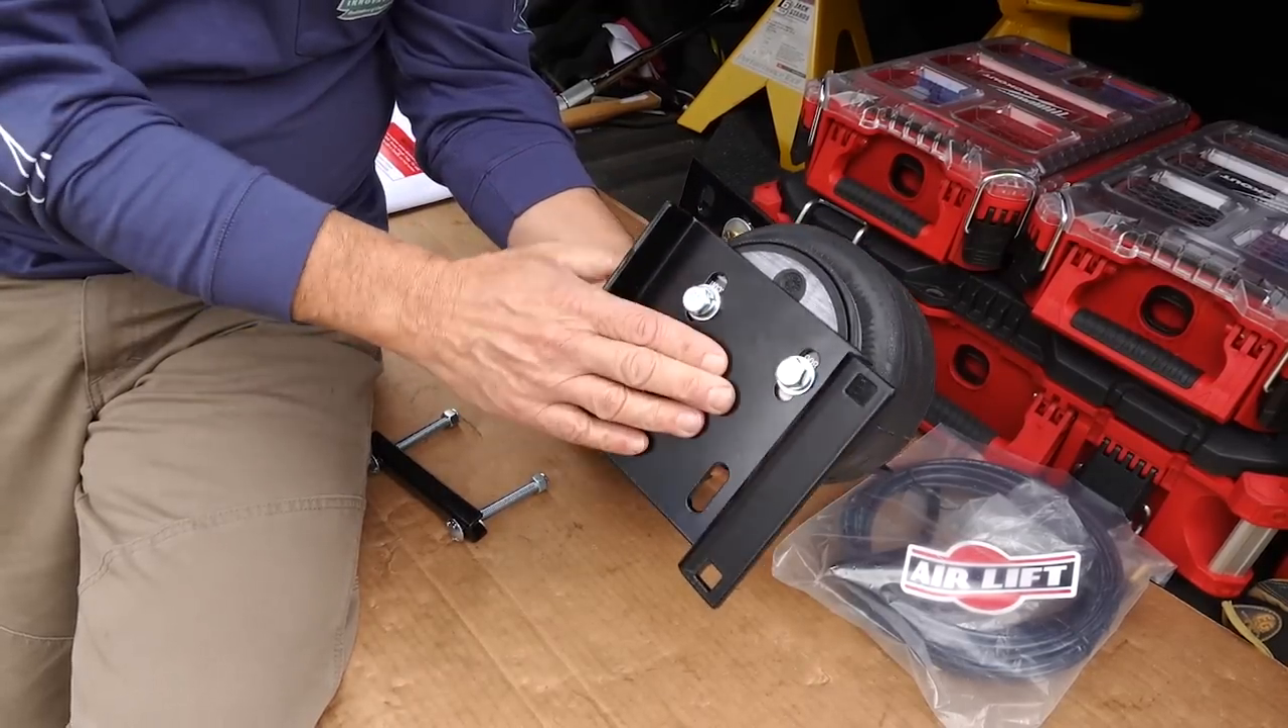So I've already gone and mounted the bottom bracket here.